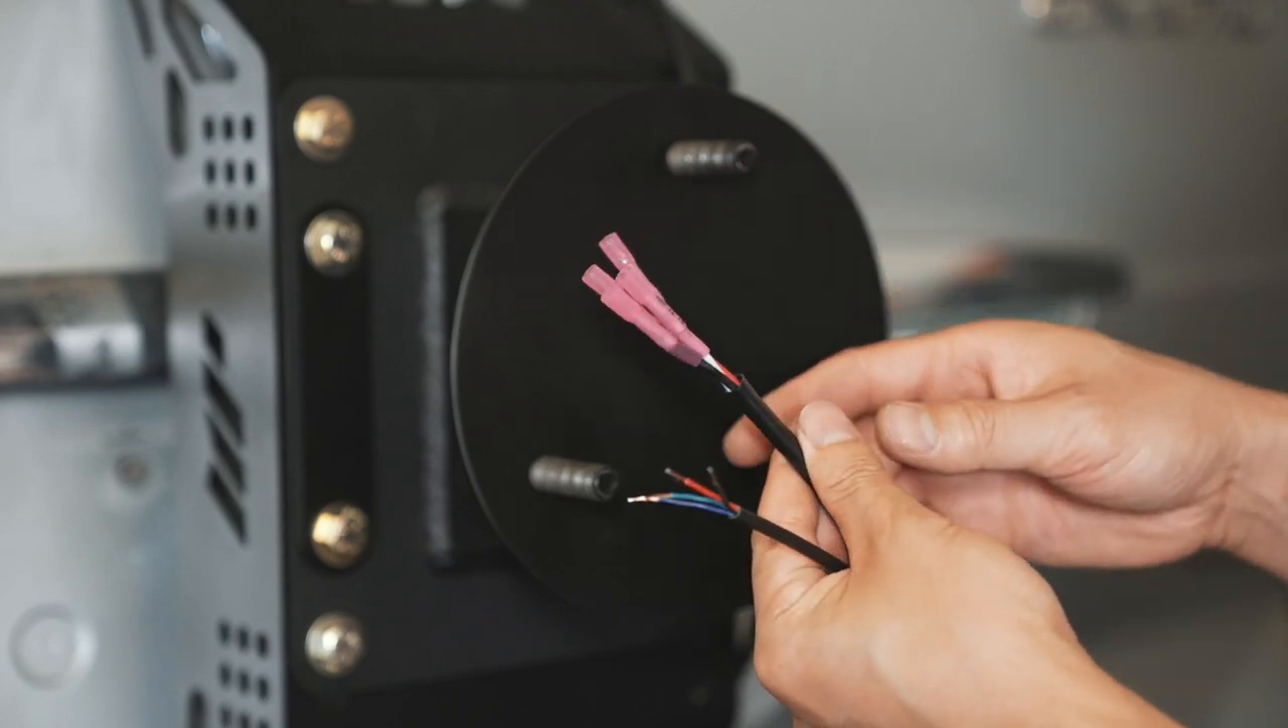So we installed the butt connectors earlier.